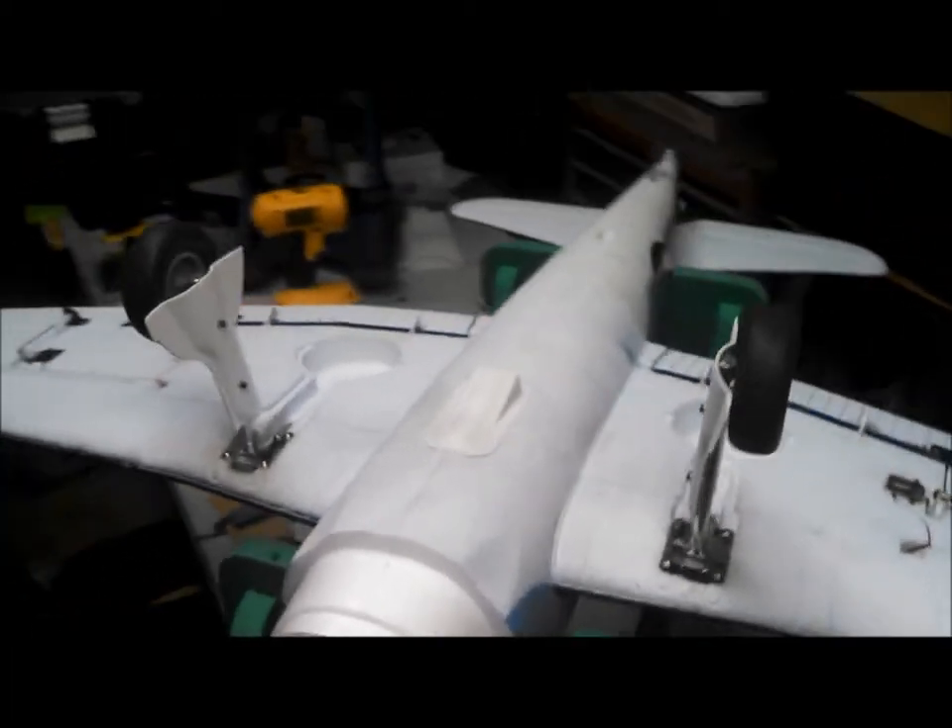Okay so I've completed the, uh, final installation of the RC Lander all metal hundred degree rotating retracts.